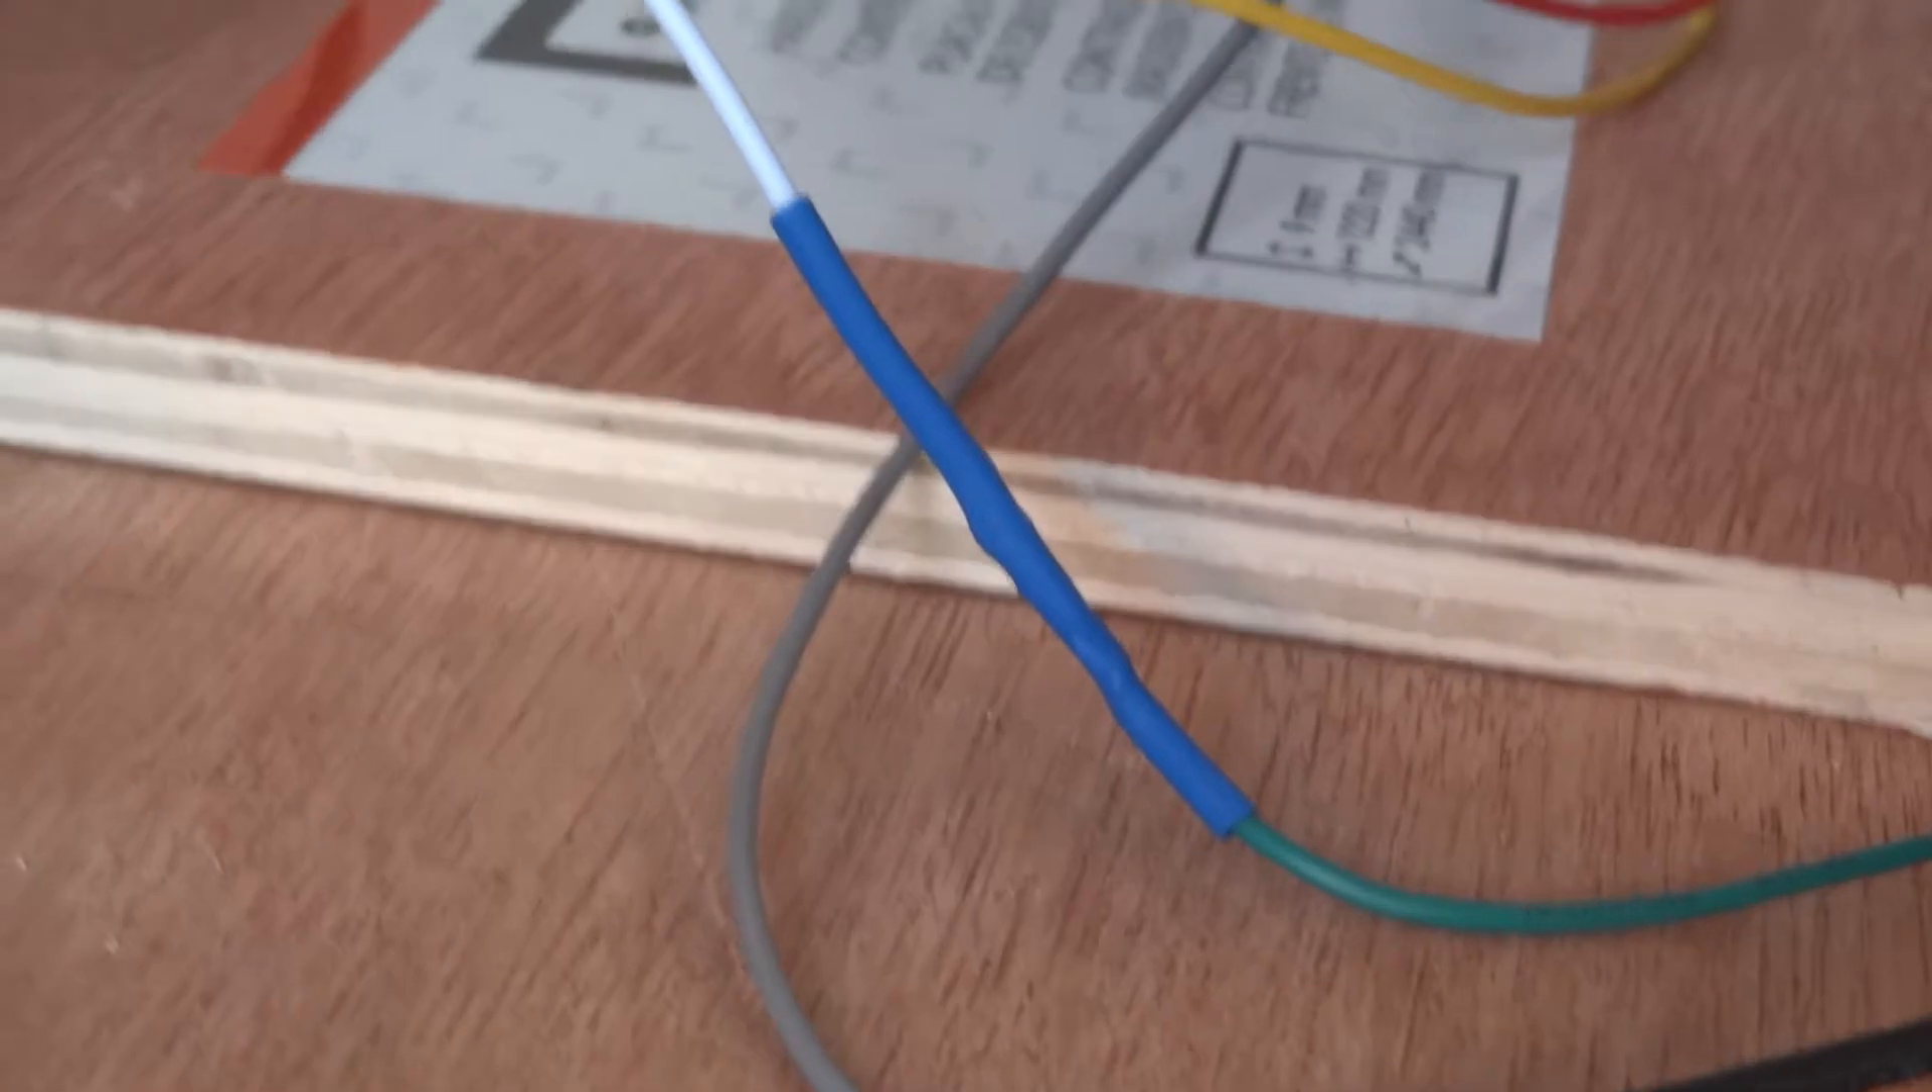You can see I've put some shrink wraps on those white cables there.